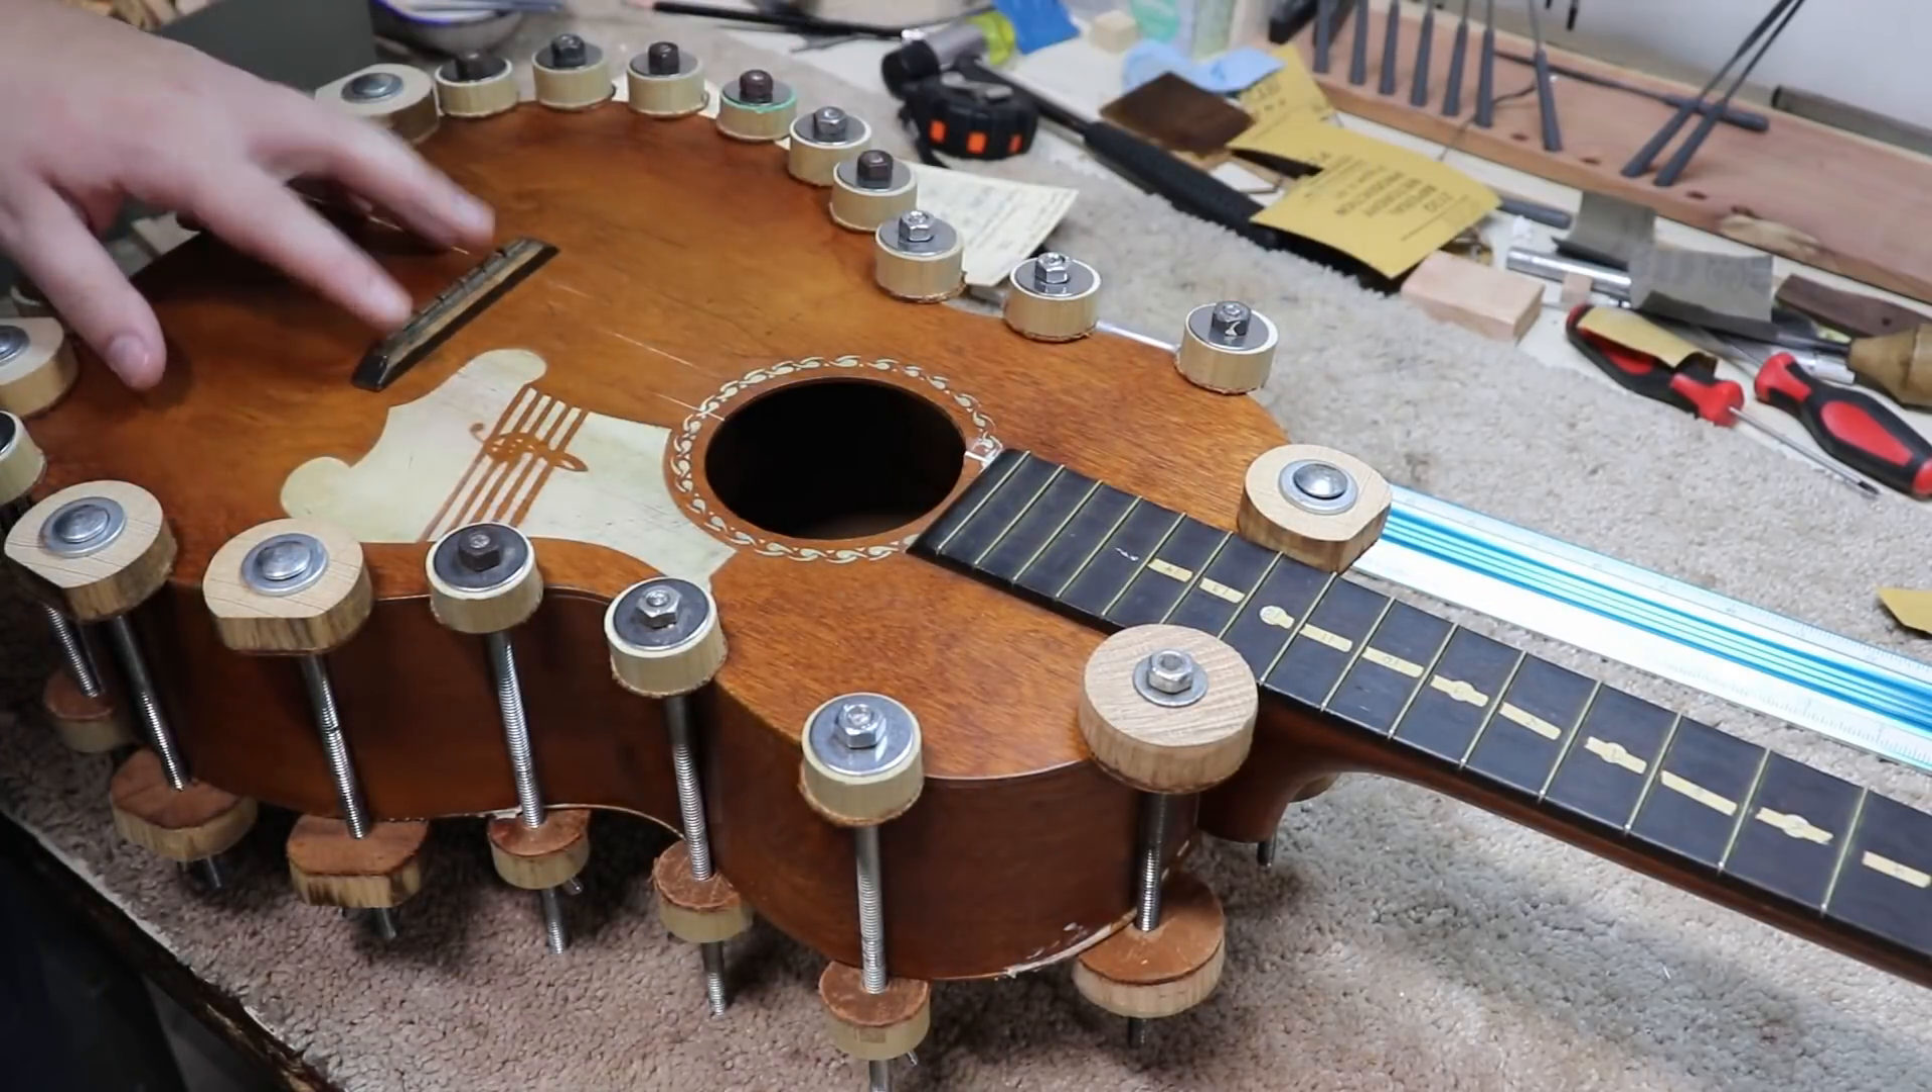All right I got all the clamps on the backs all clamped up and I checked the angle and we still clear the saddle so we should be good to let this dry.